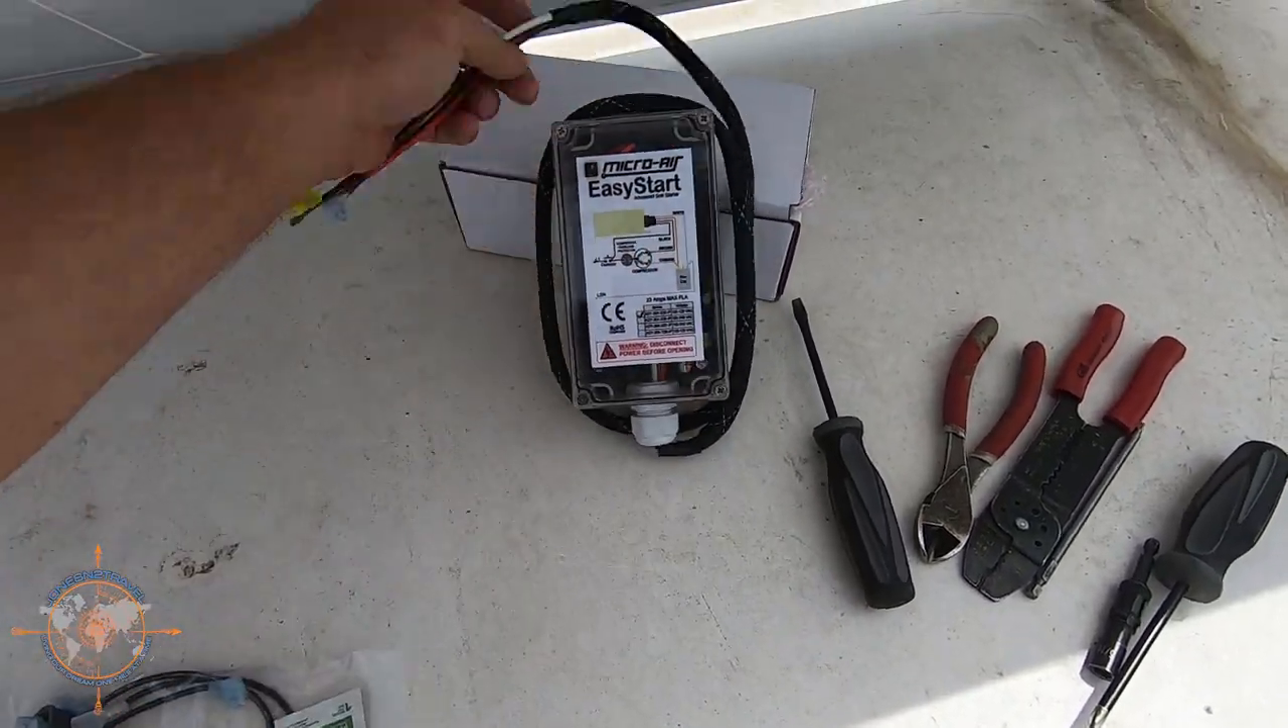So here's the Easy Start and it's already got a wire harness on it.